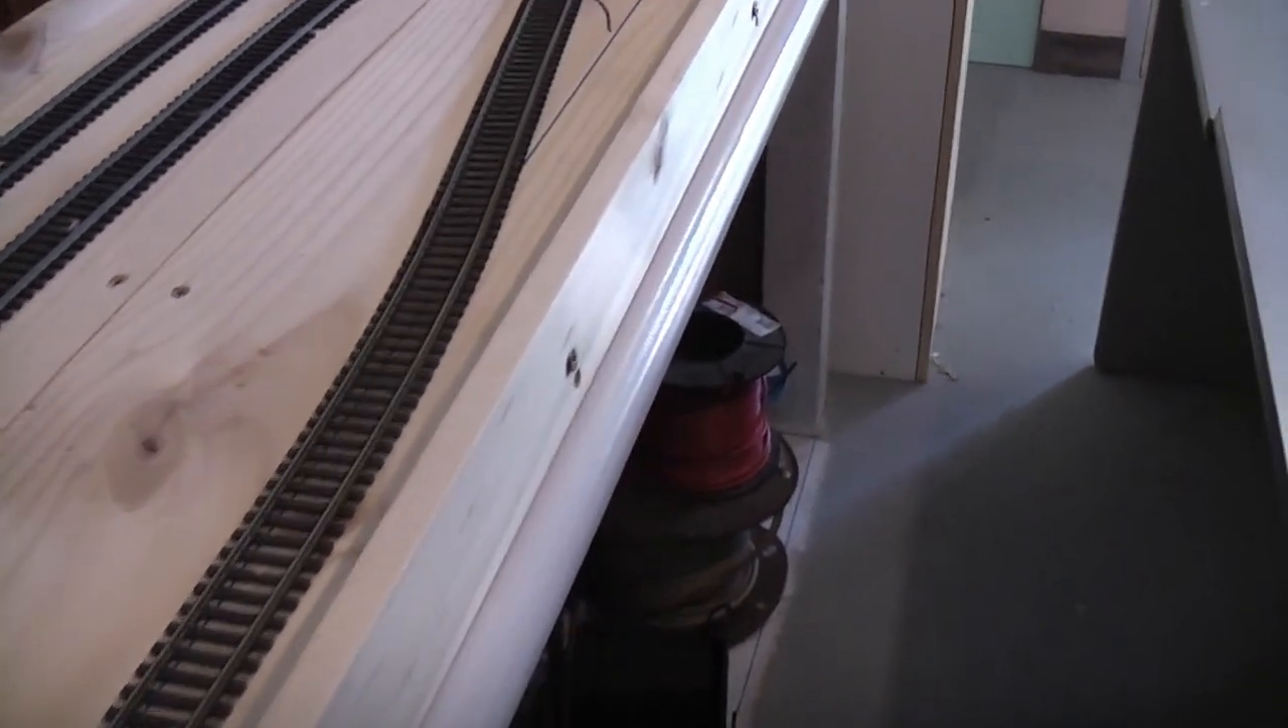I've got all the track down and i've put a little edge border around it like so.